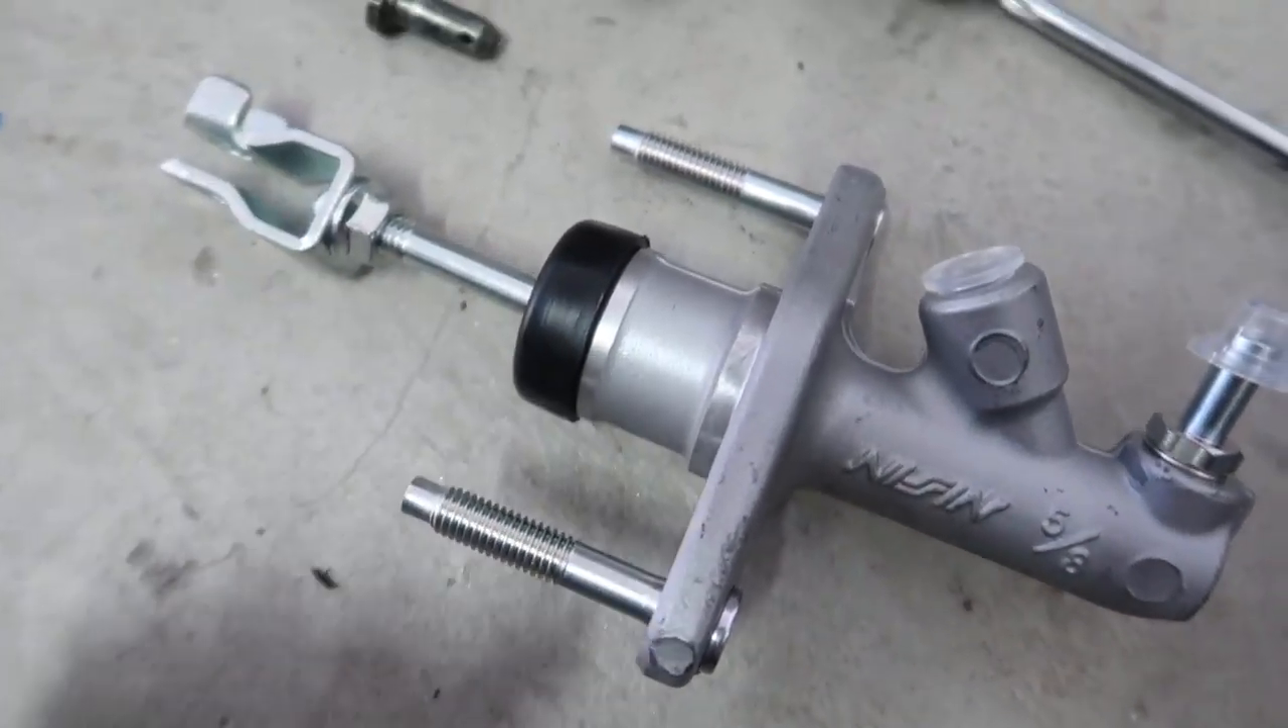That boot slipped right on fit perfectly.